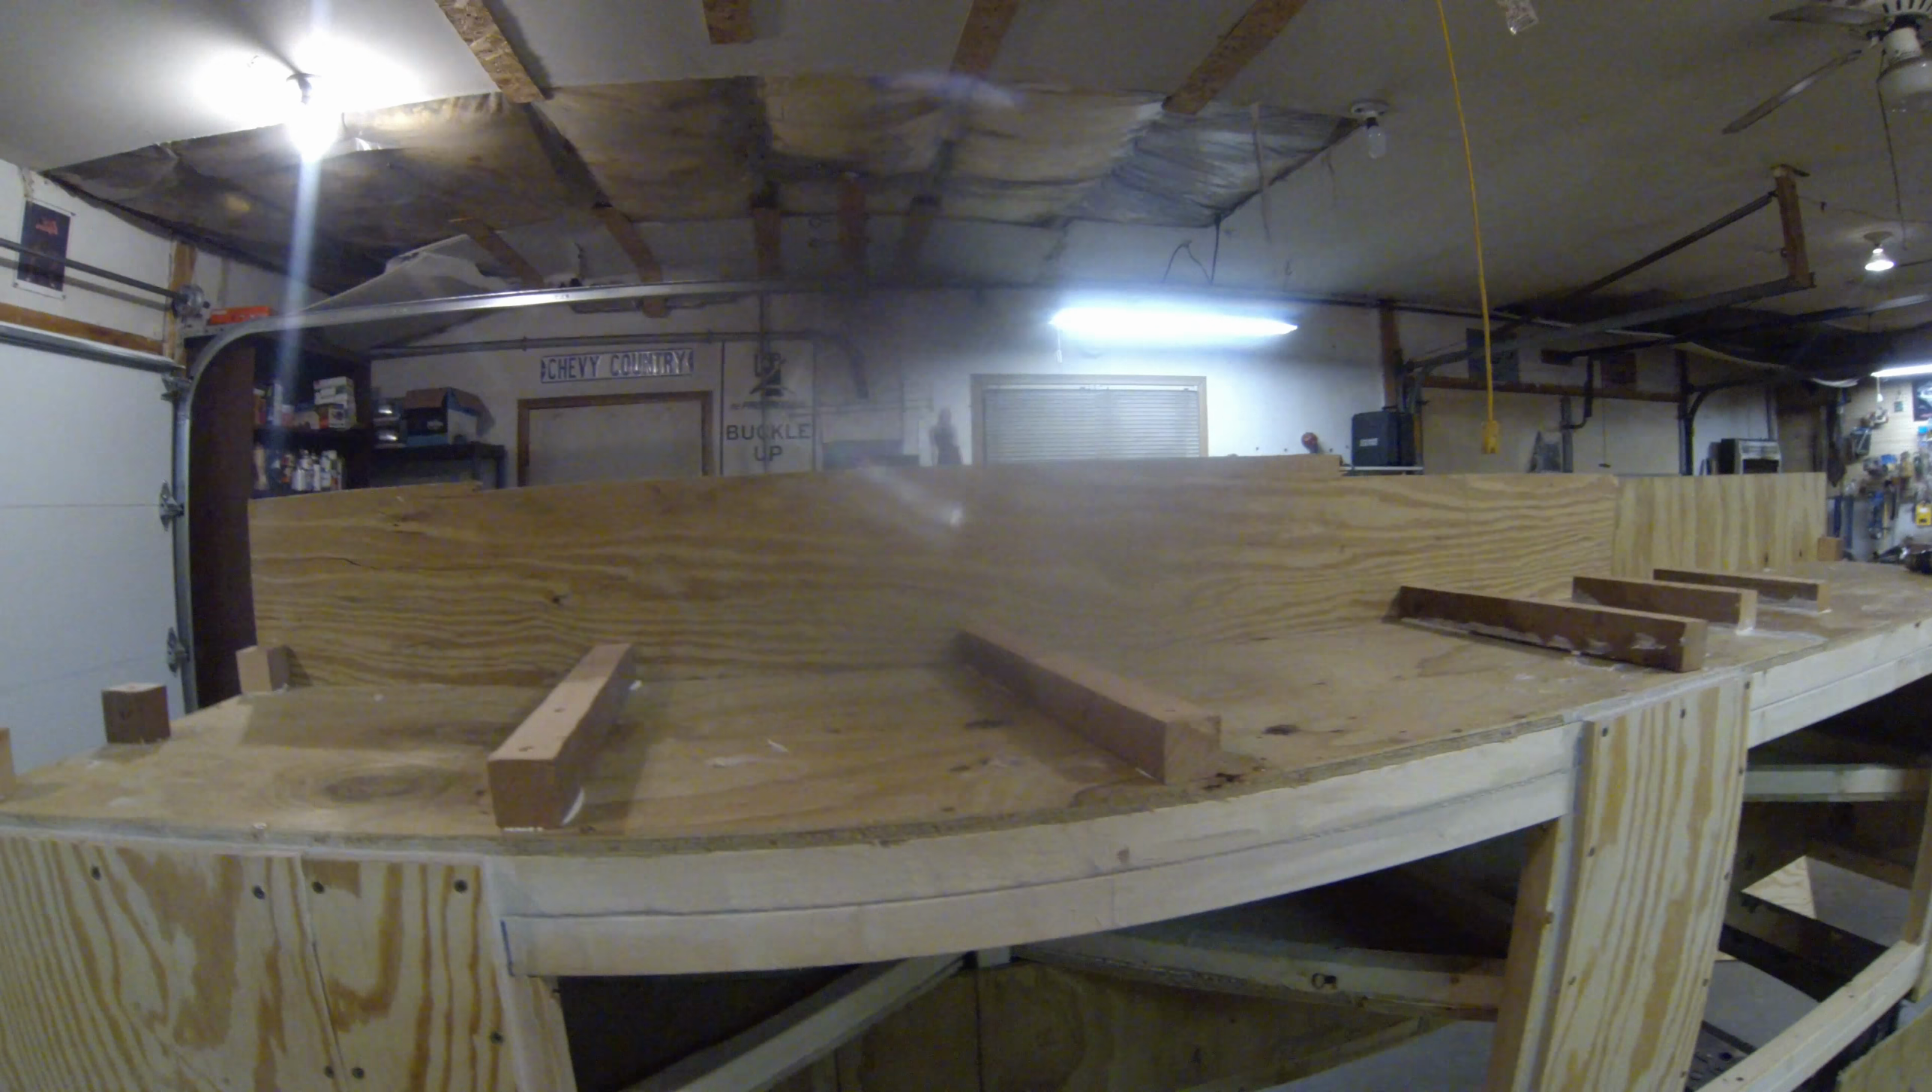I got five cleats on the bottom.